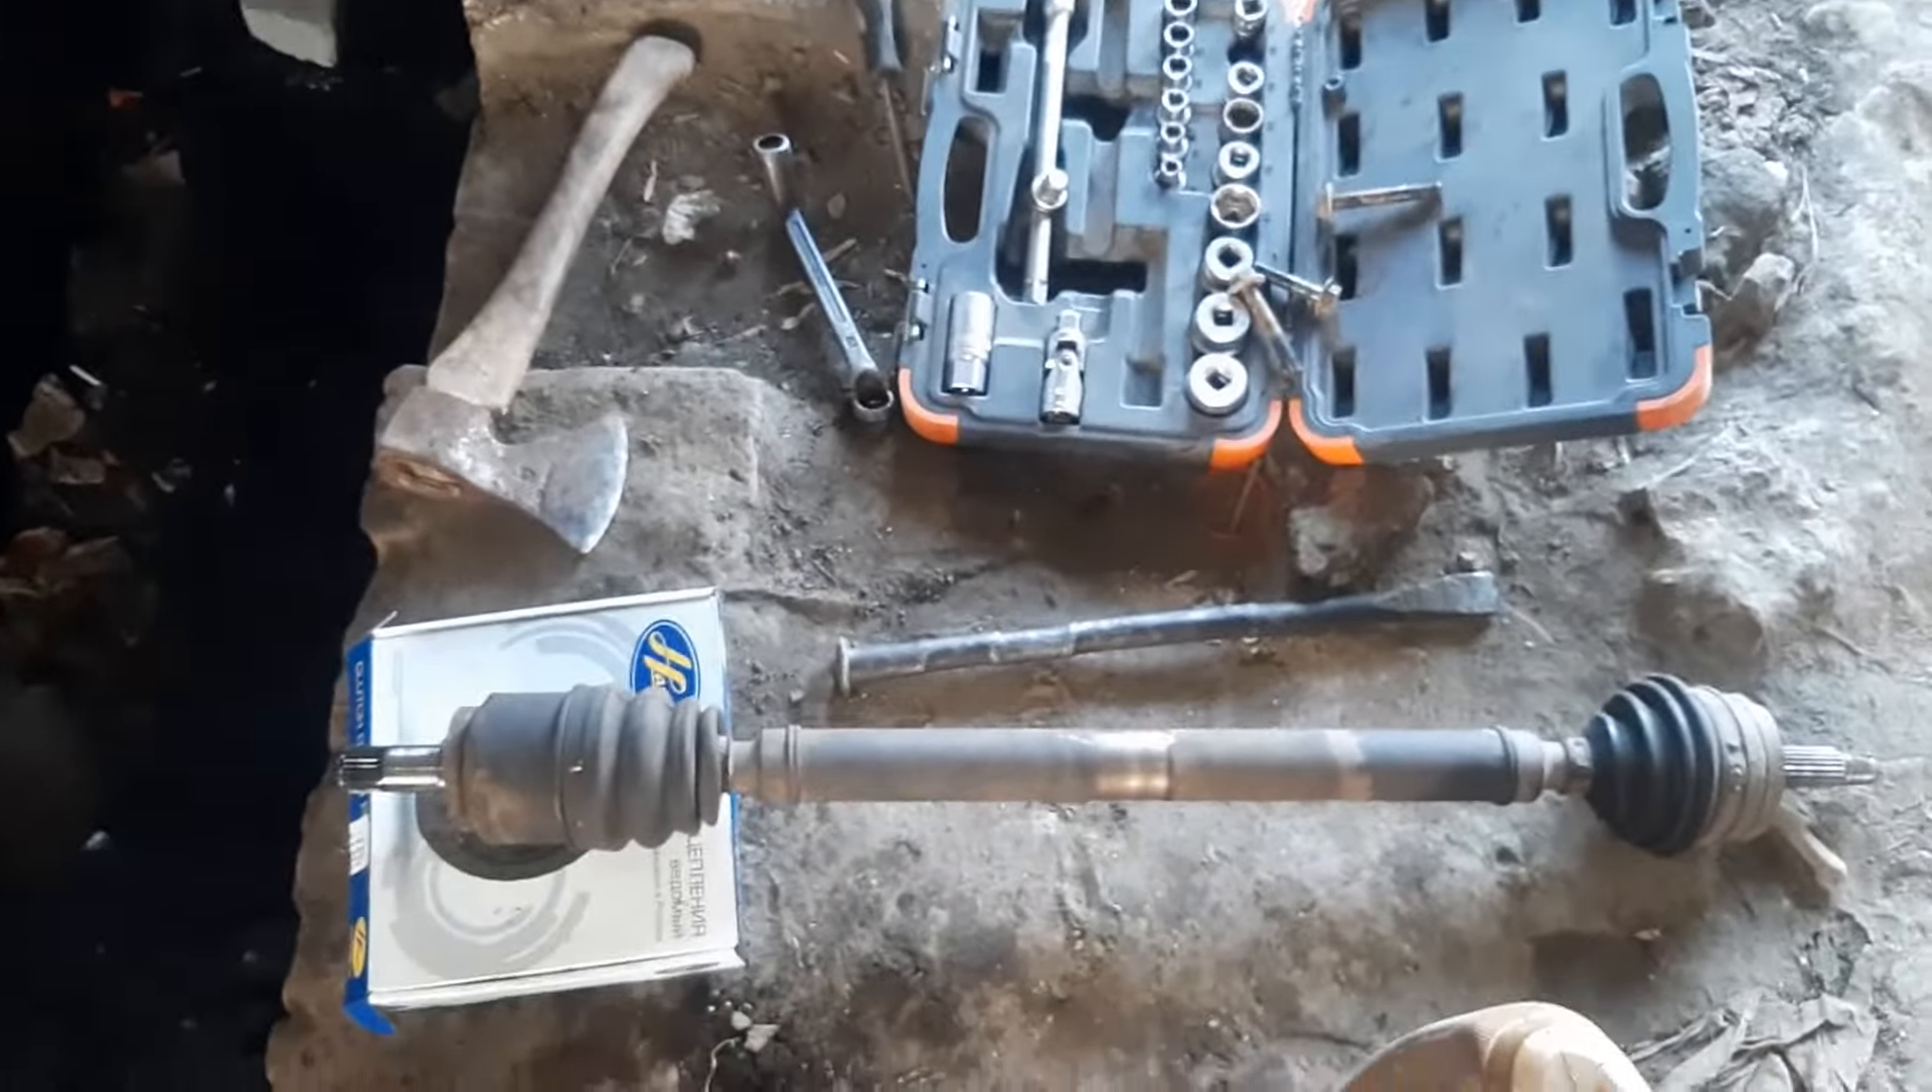В принципе, там уже все собрано практически. Остался вот привод вставить.